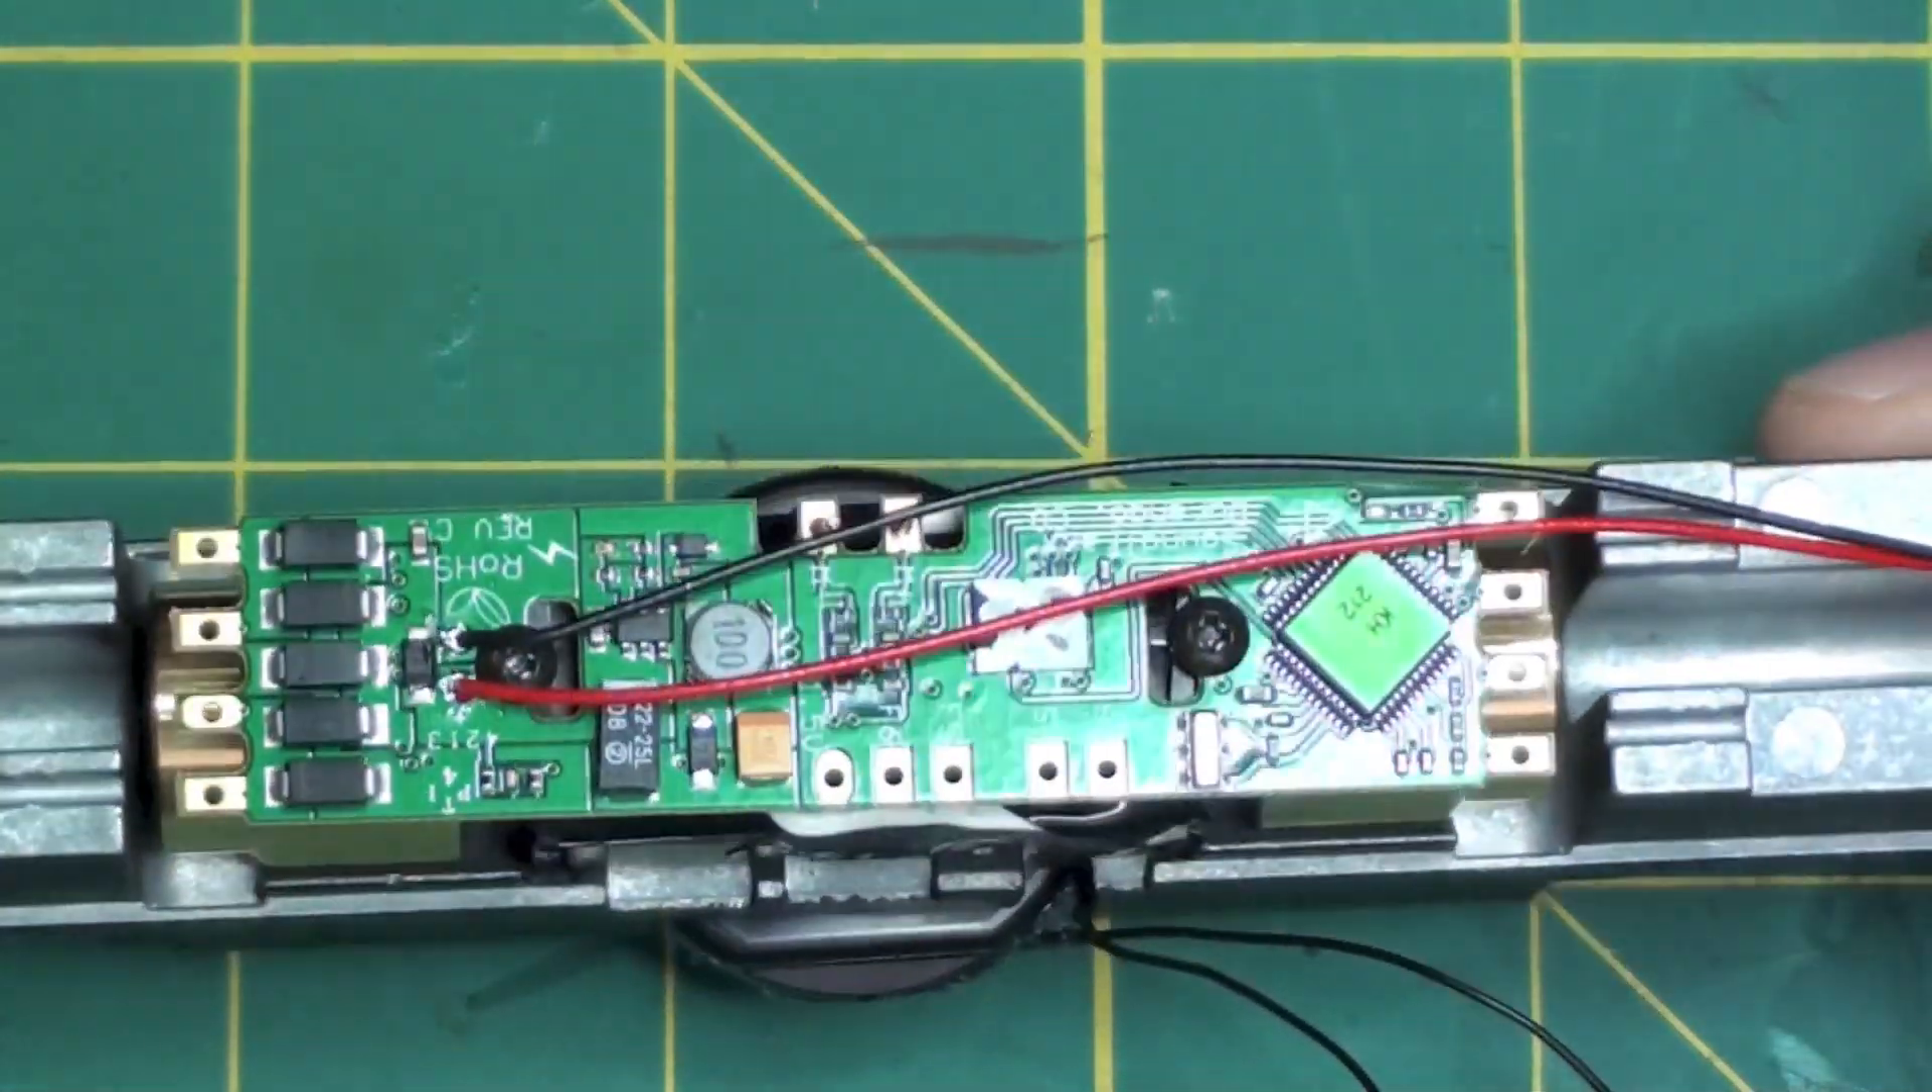Okay so the decoder is secured onto the frame with the two screws. You can see the motor leads lined up nicely and going through there.